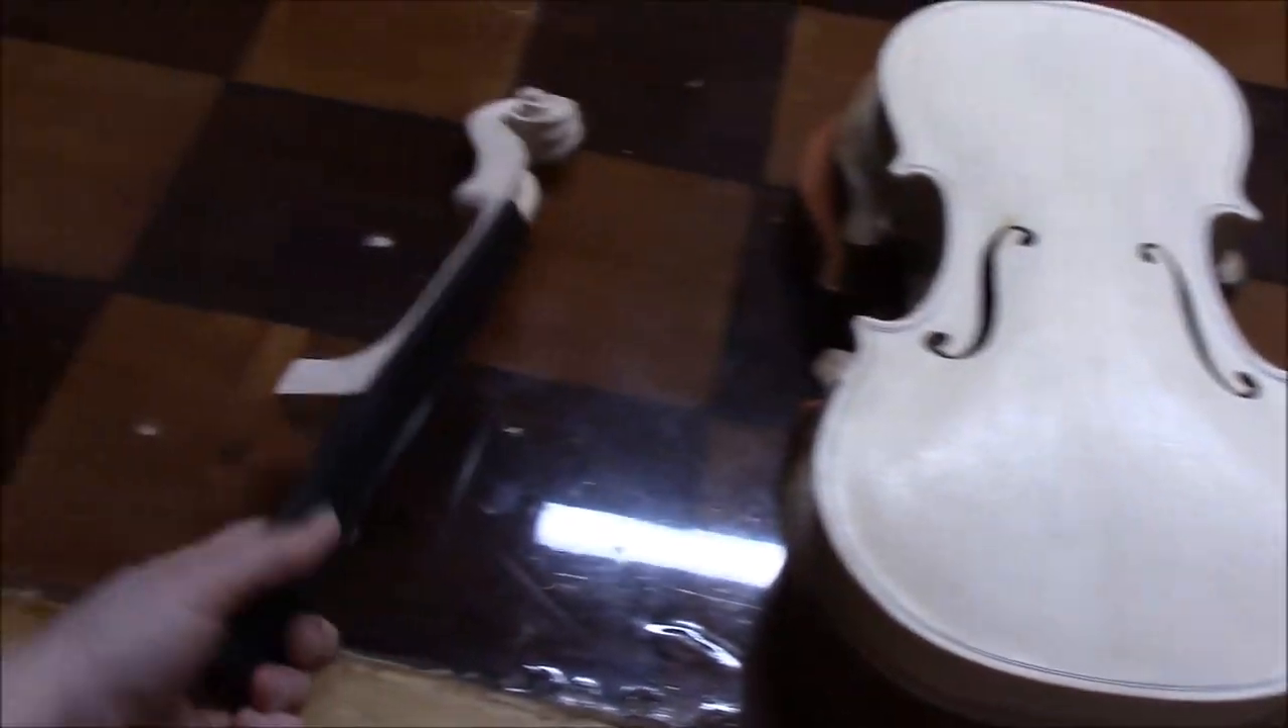We're just about ready to get the neck on.